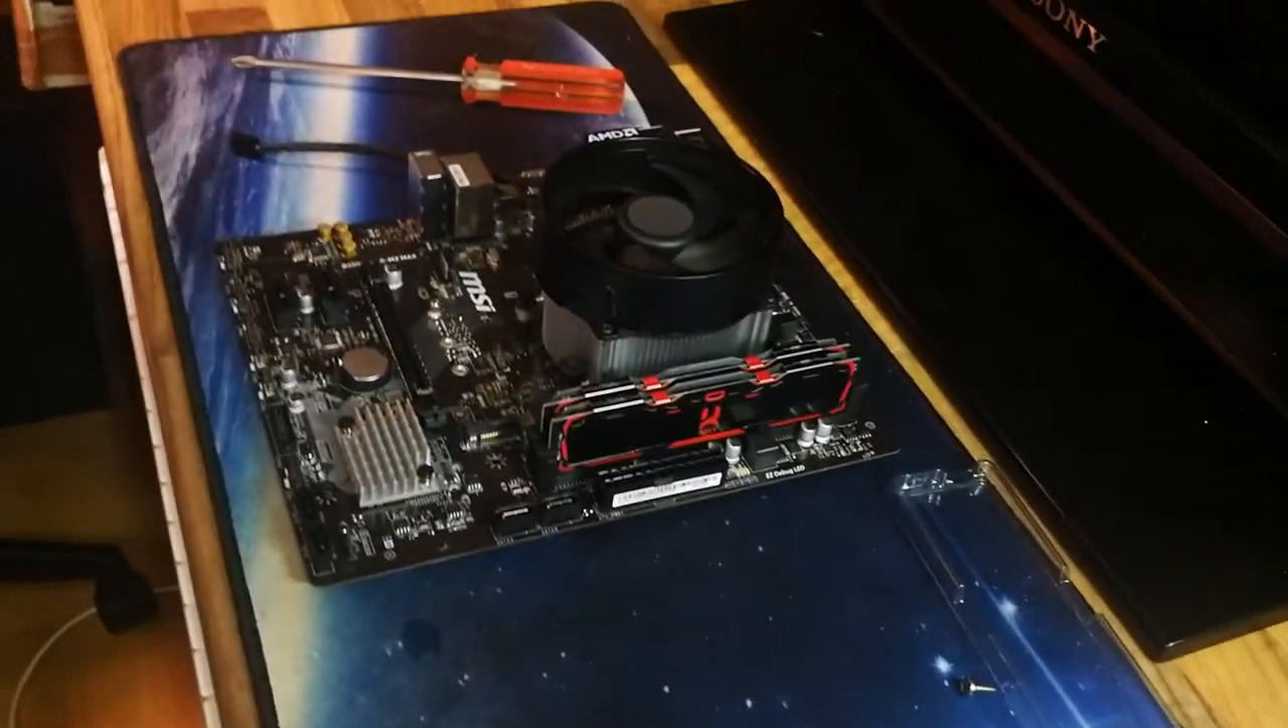Ya tenemos nuestra memoria RAM puesta.